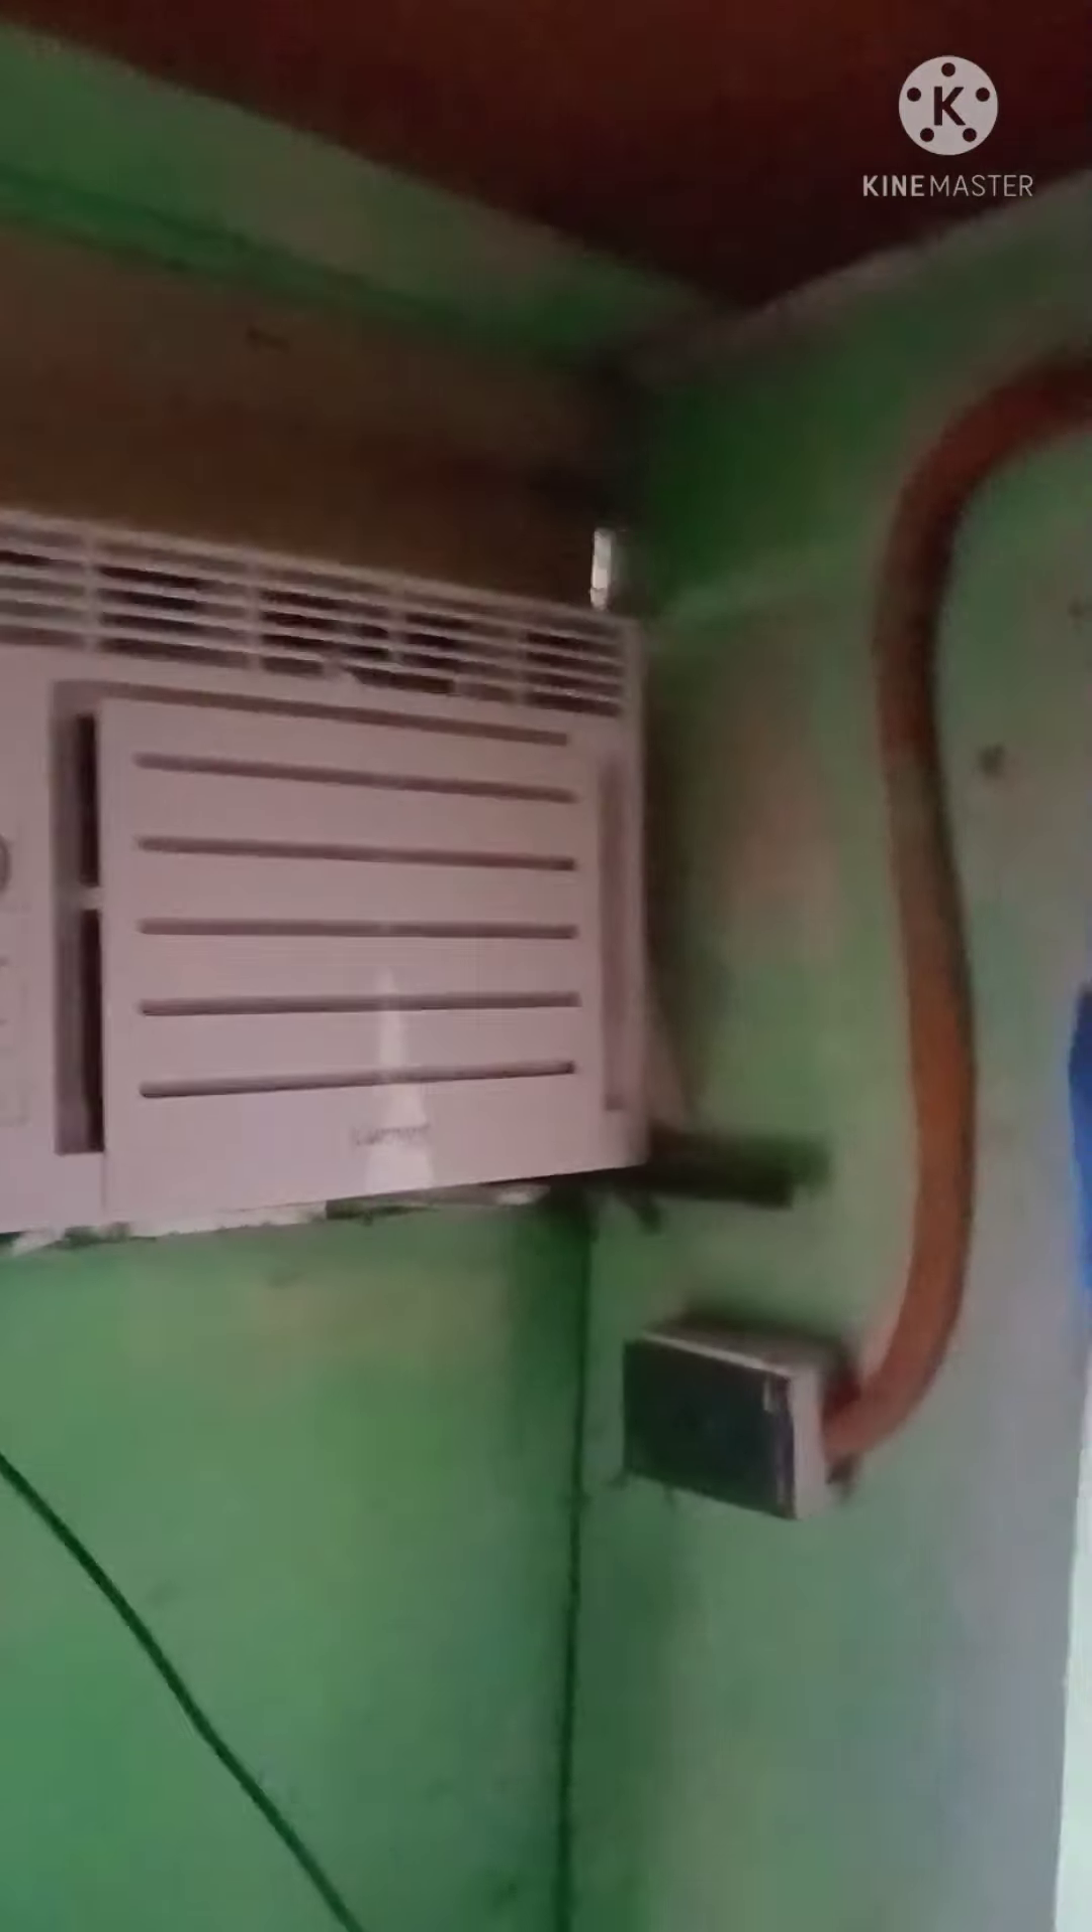Ayan guys nailagay na natin yung aircon.